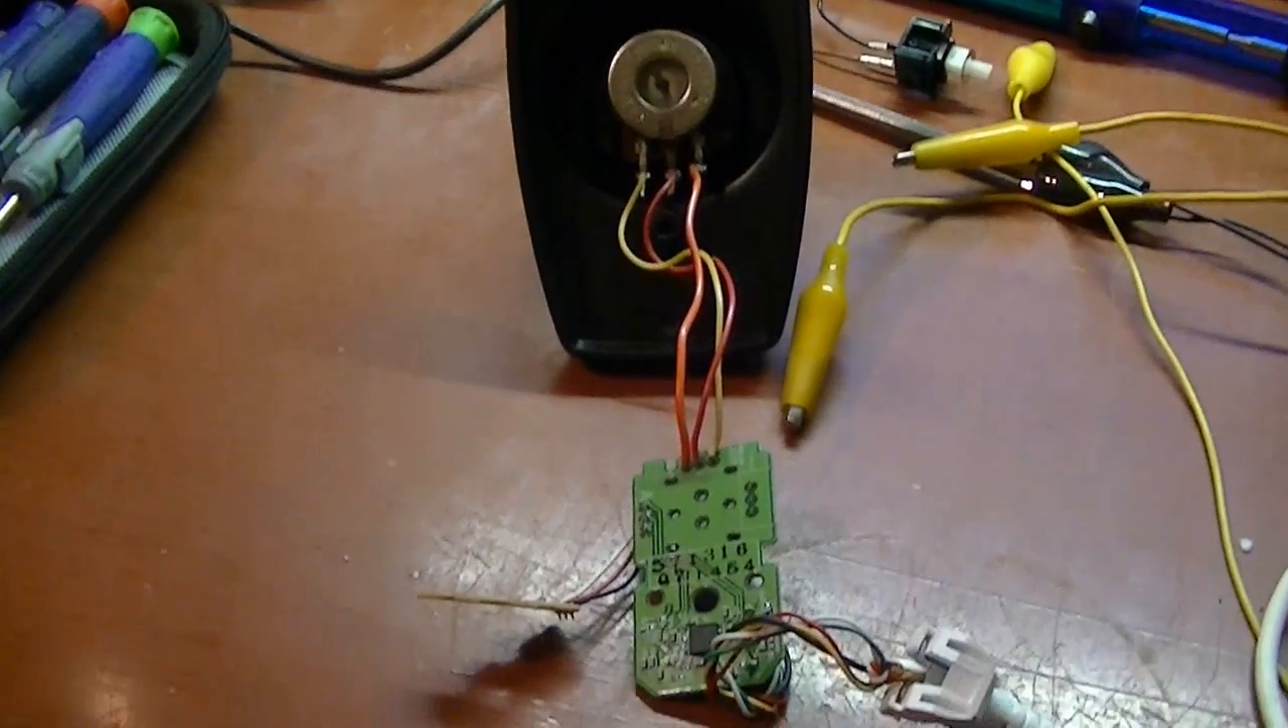All right I've got the Atari 2600 paddle wired into the Wii nunchuck motherboard there.